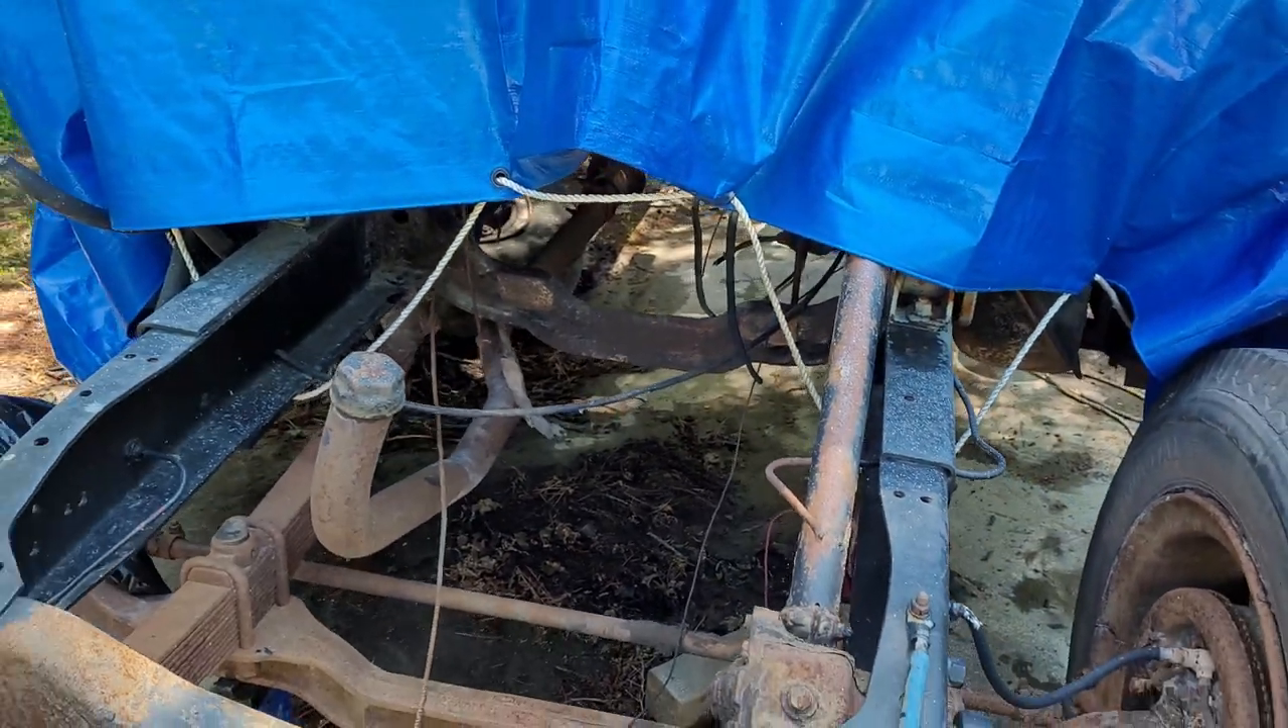However, obviously, I don't have my engine and transmission in right now. There's still some border issues going on preventing me from picking it up and placing it in.